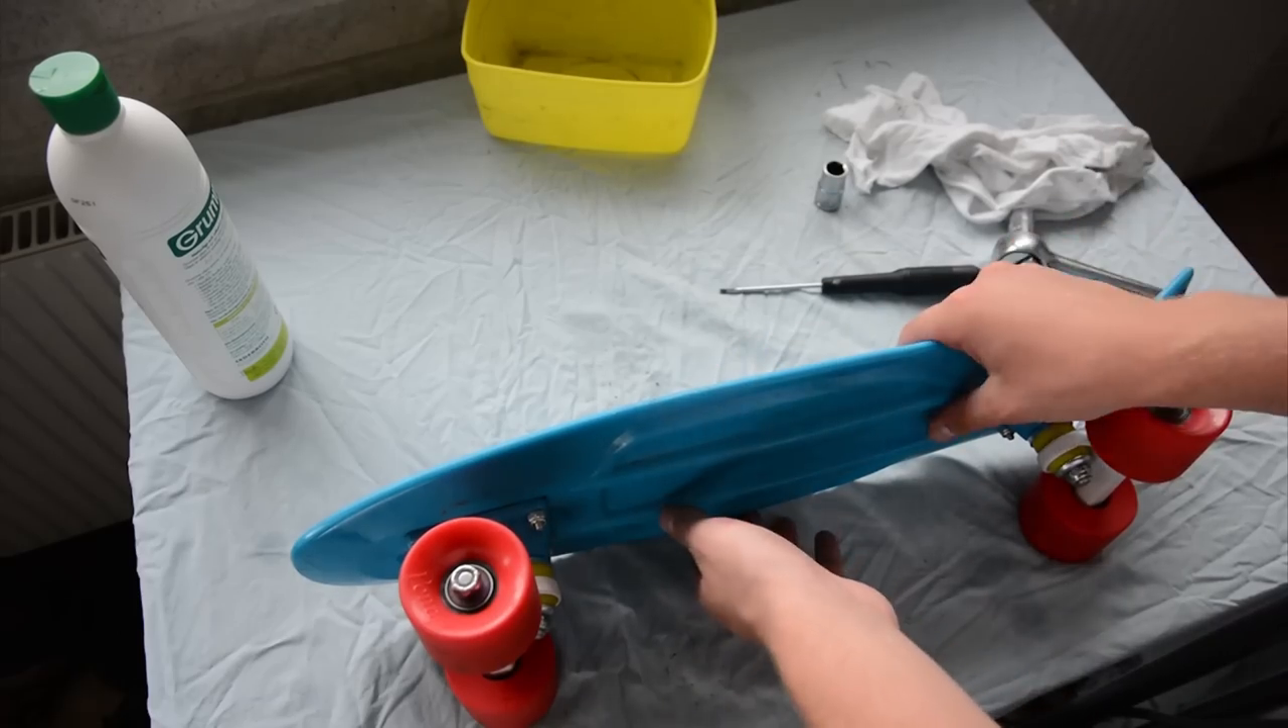Okay, now we have all the wheels on here.